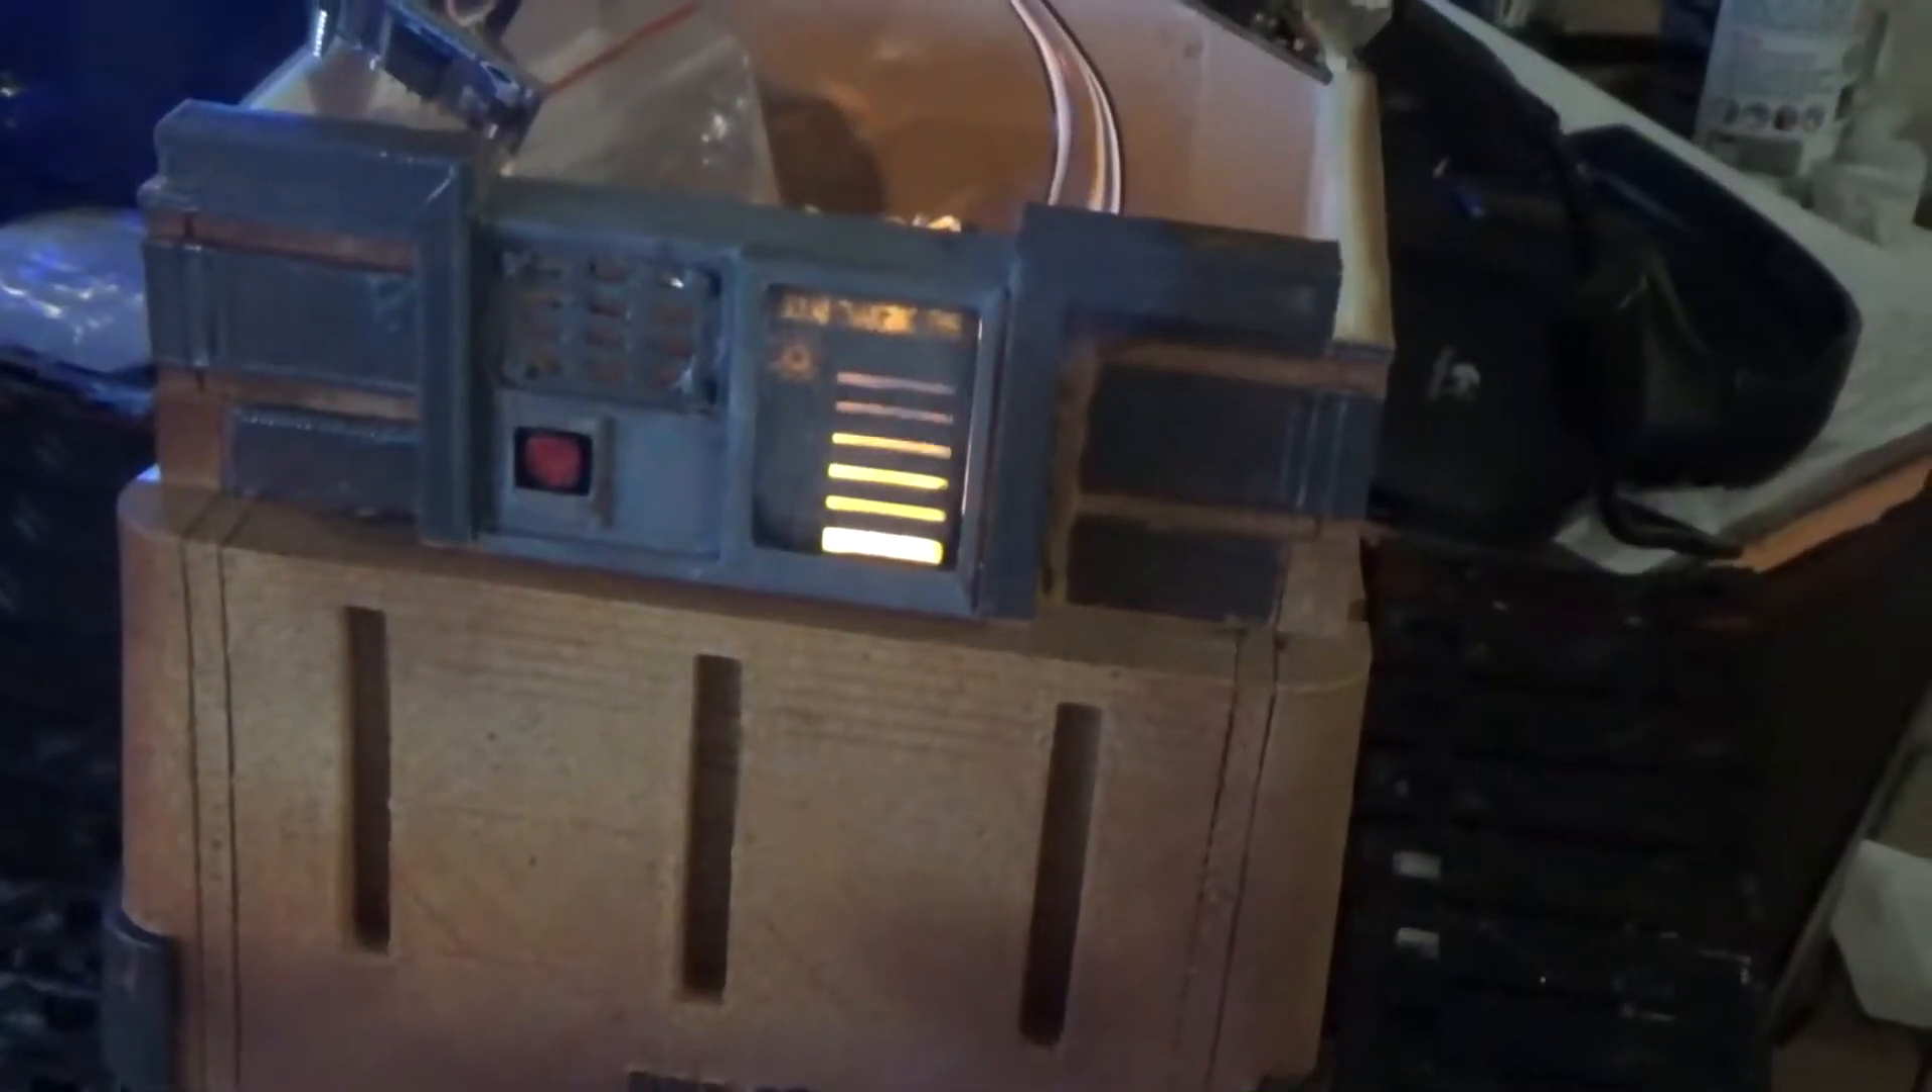Alright, so we got the panel installed.